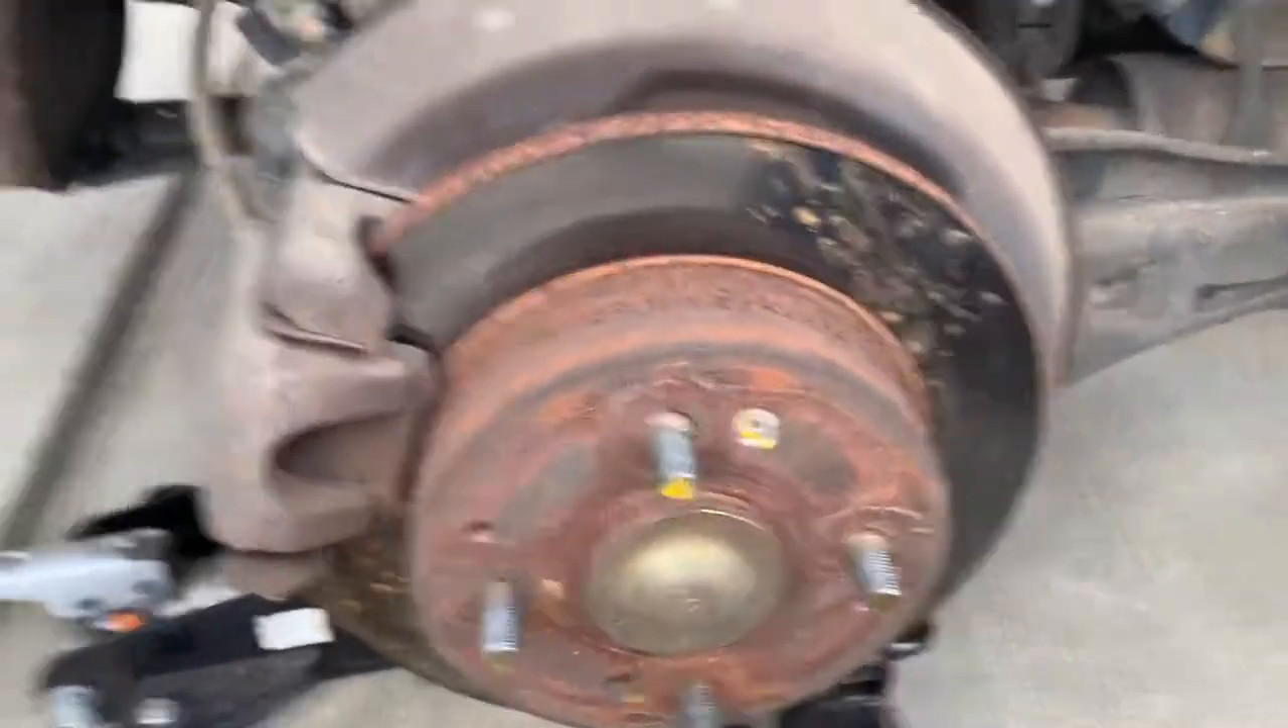As you can see we got the tire off.